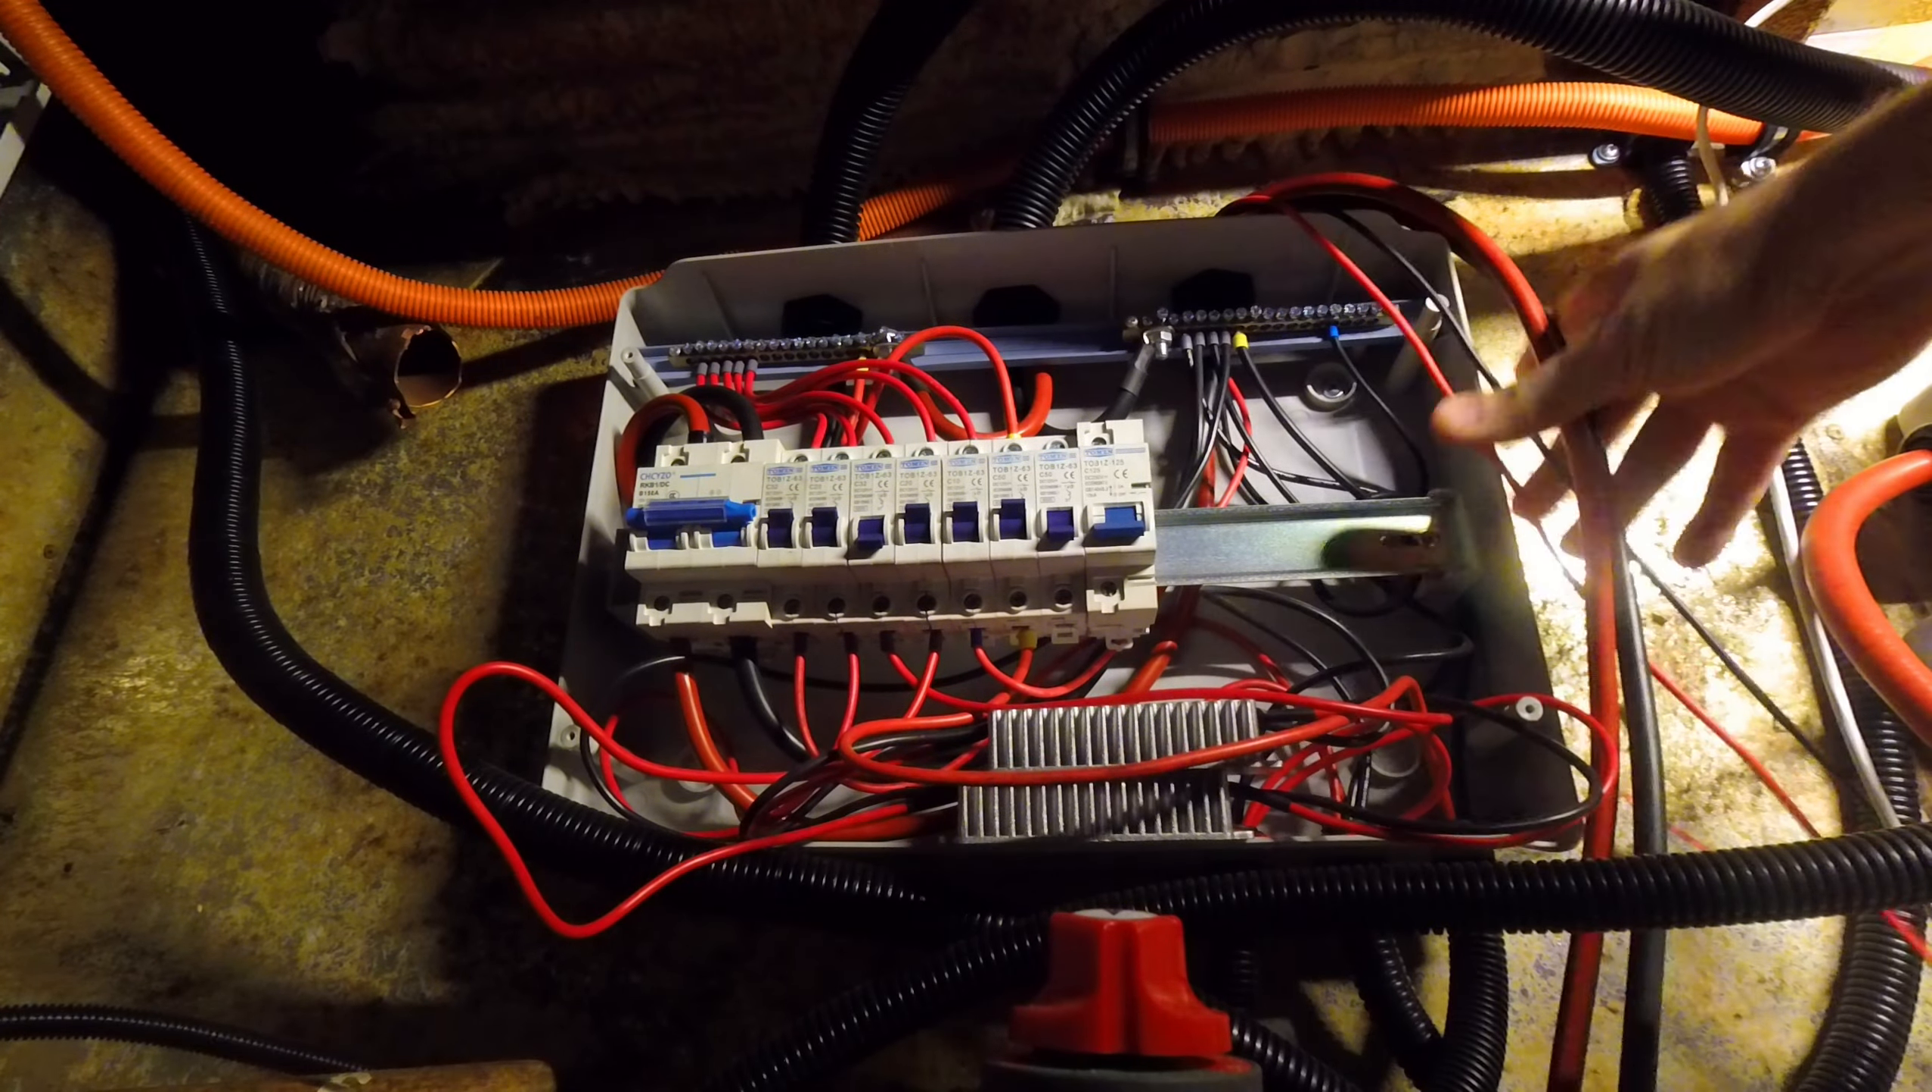You can see some cables that are not really conduited yet.